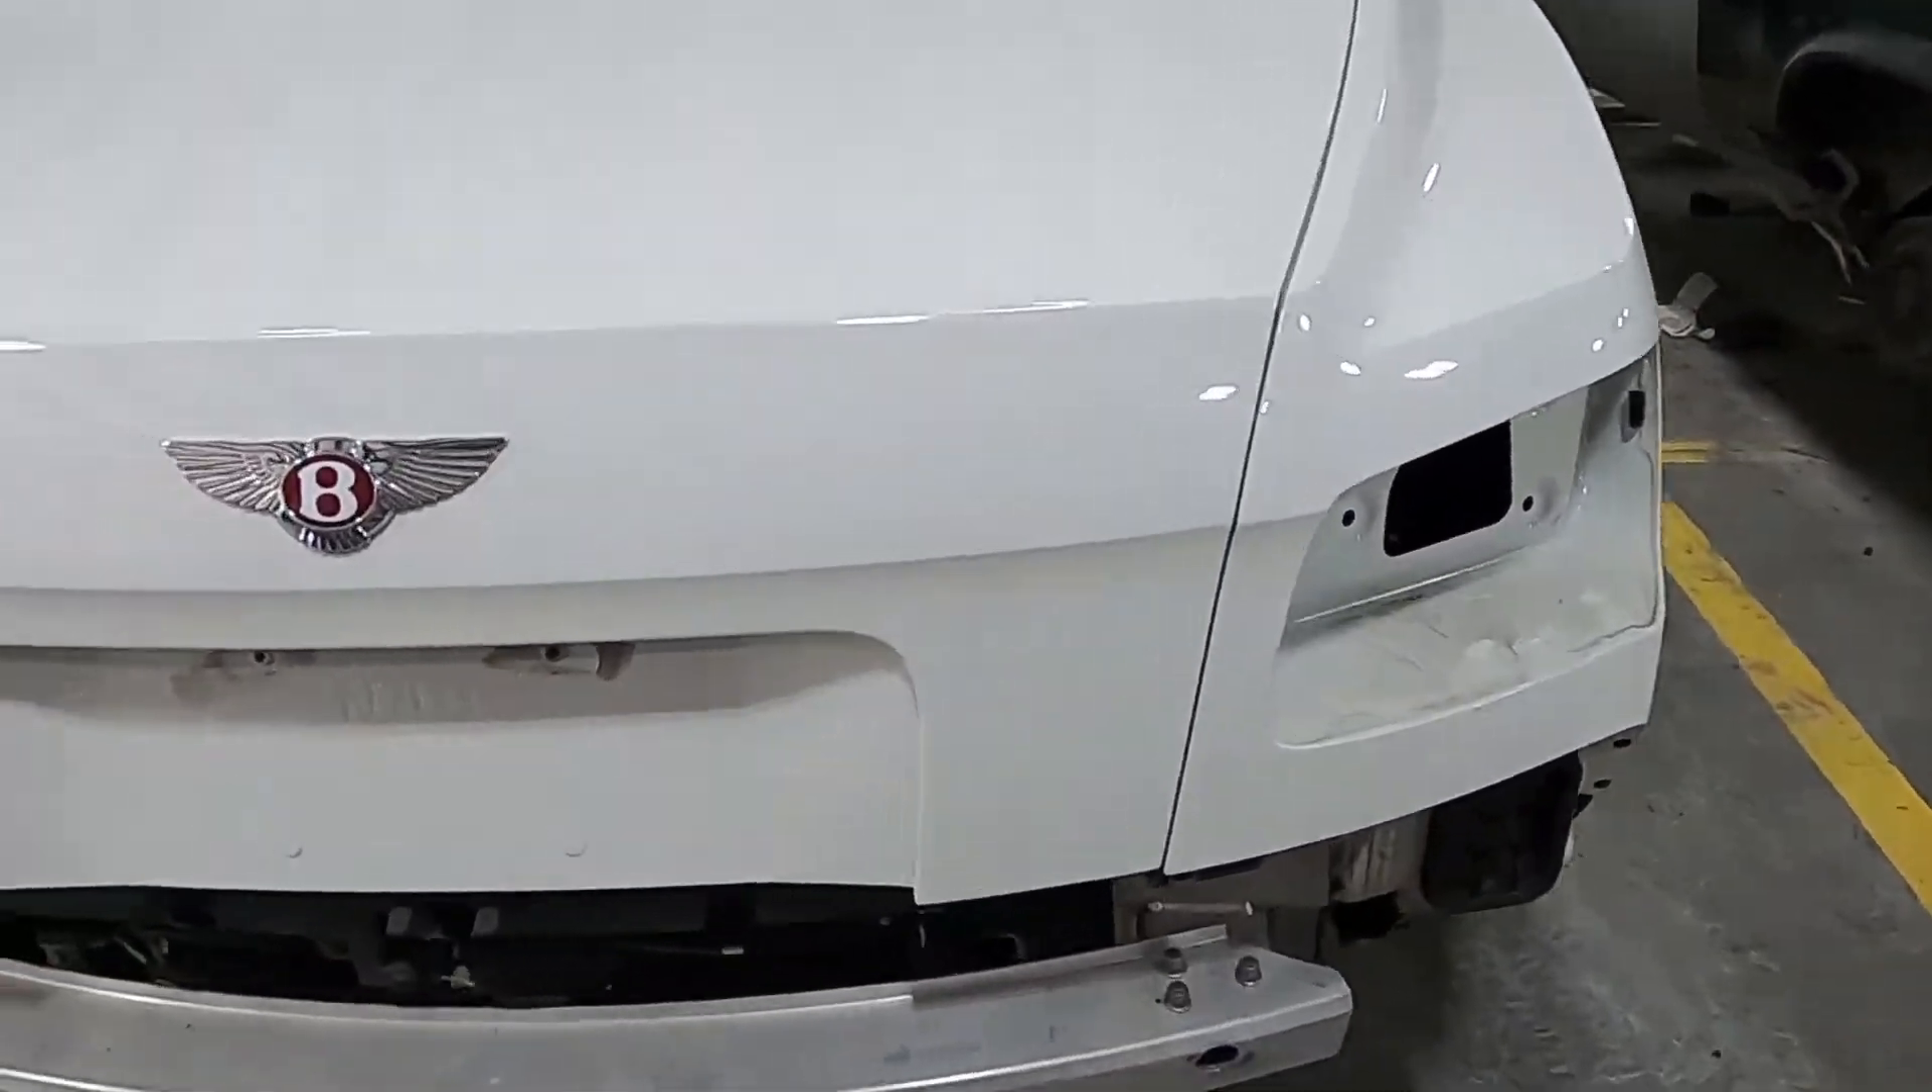Got the back bumper taken apart and the taillights taken off. The only thing left back here is the rear emblem.